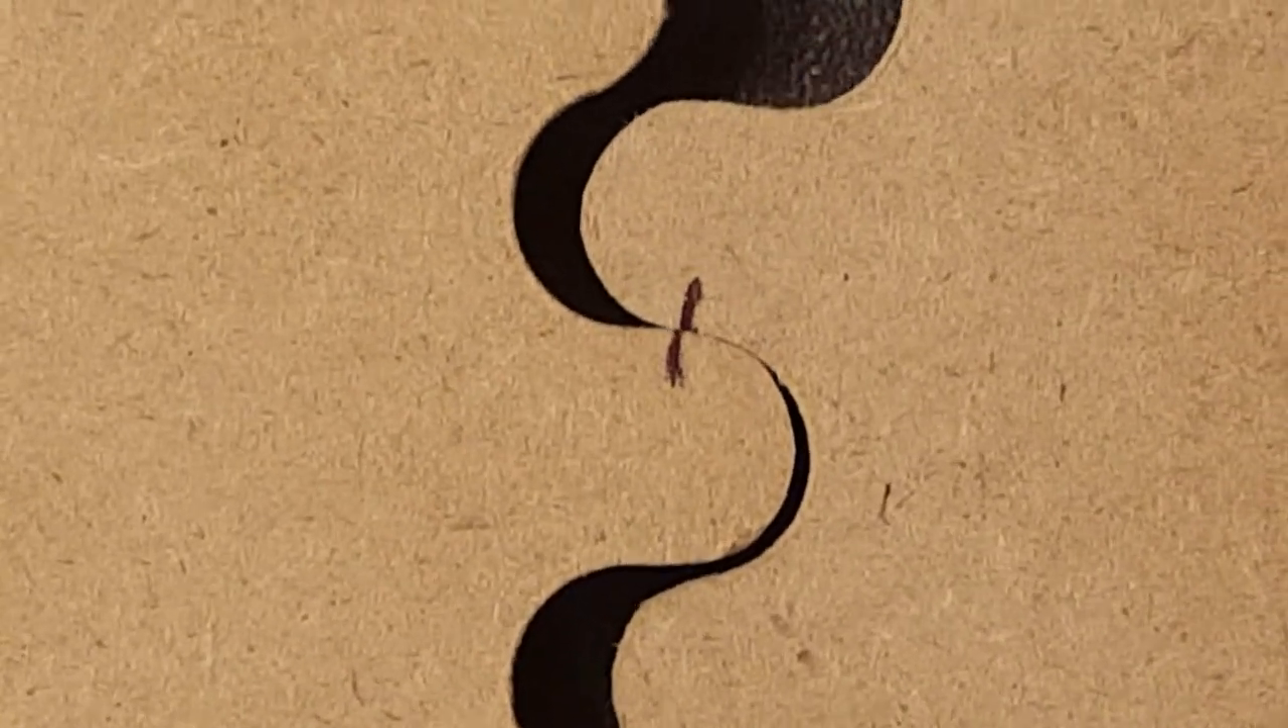This close up view too, shows the gap between the gears, the teeth of the gears. Which accounts for the backlash.